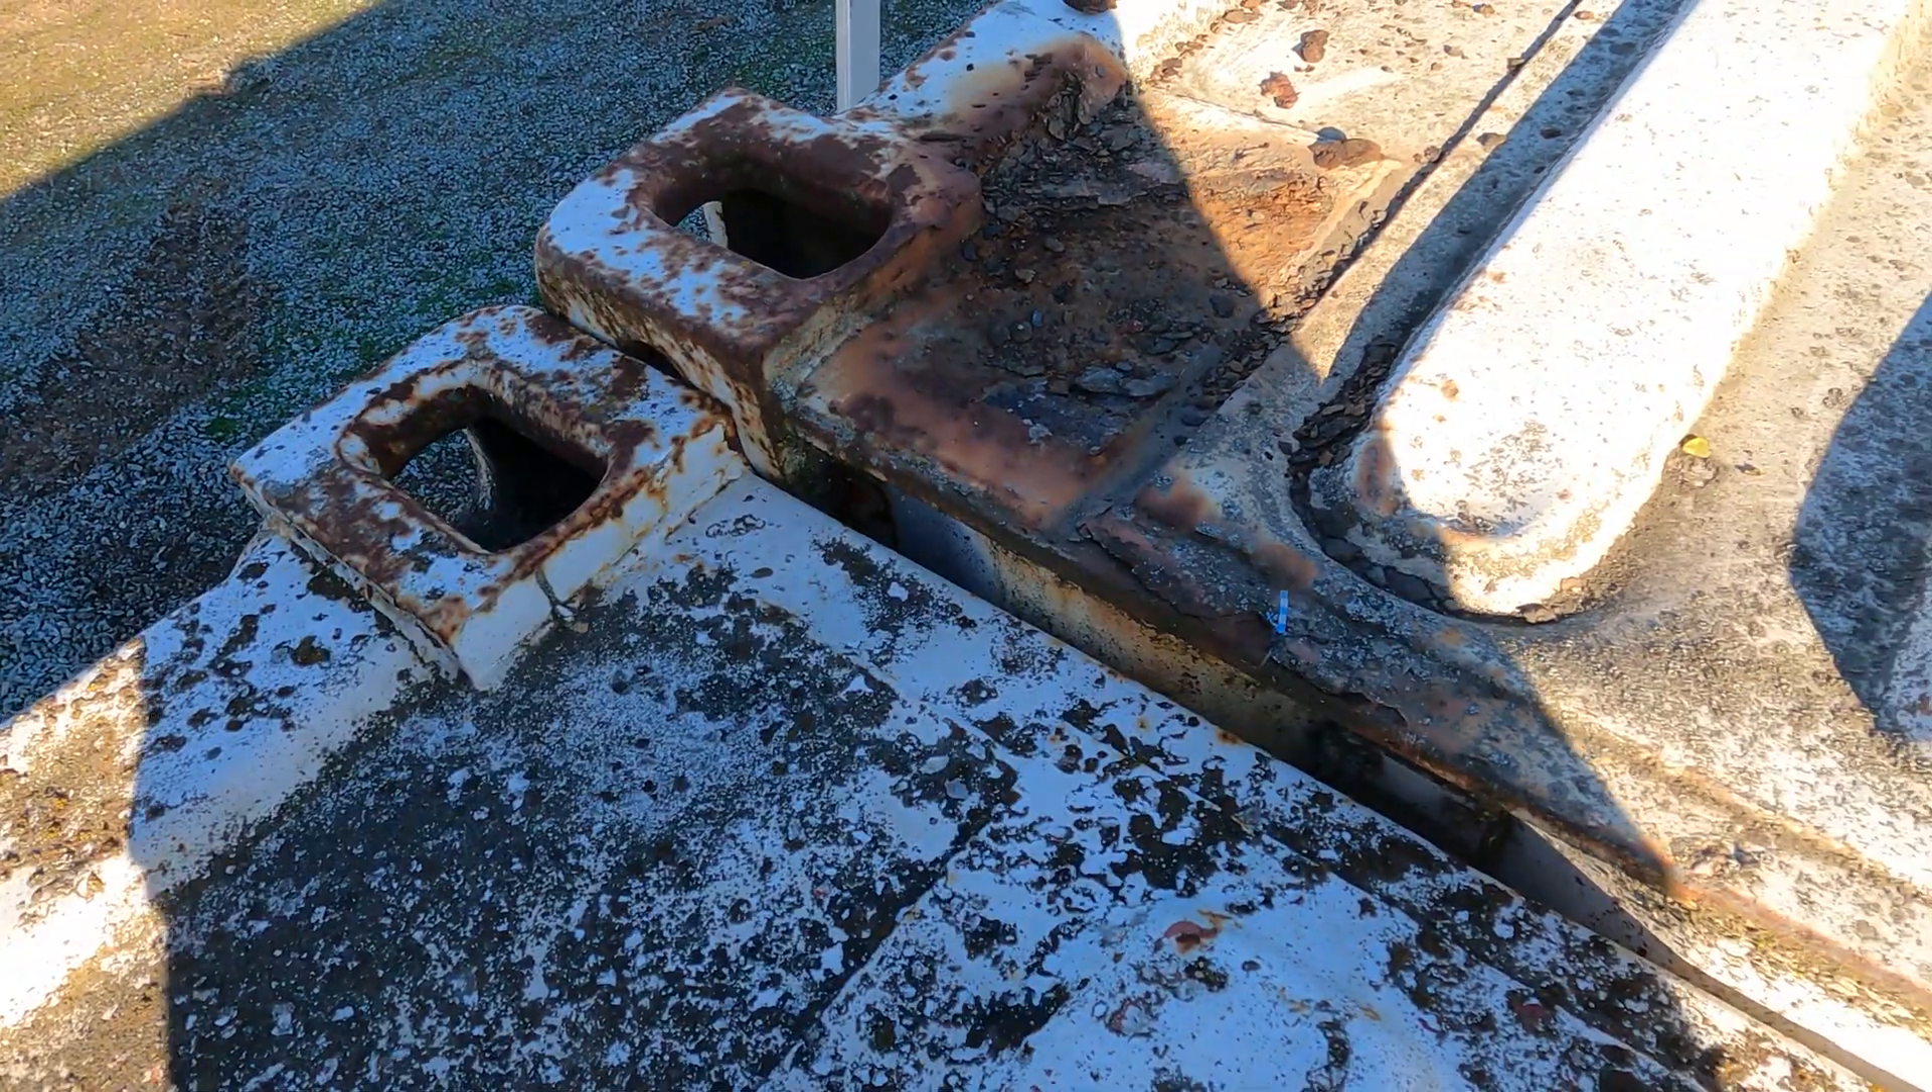We're trying to close this gap right here because we're actually gonna run a weld the full length between these two containers that way everything is sealed and waterproof.